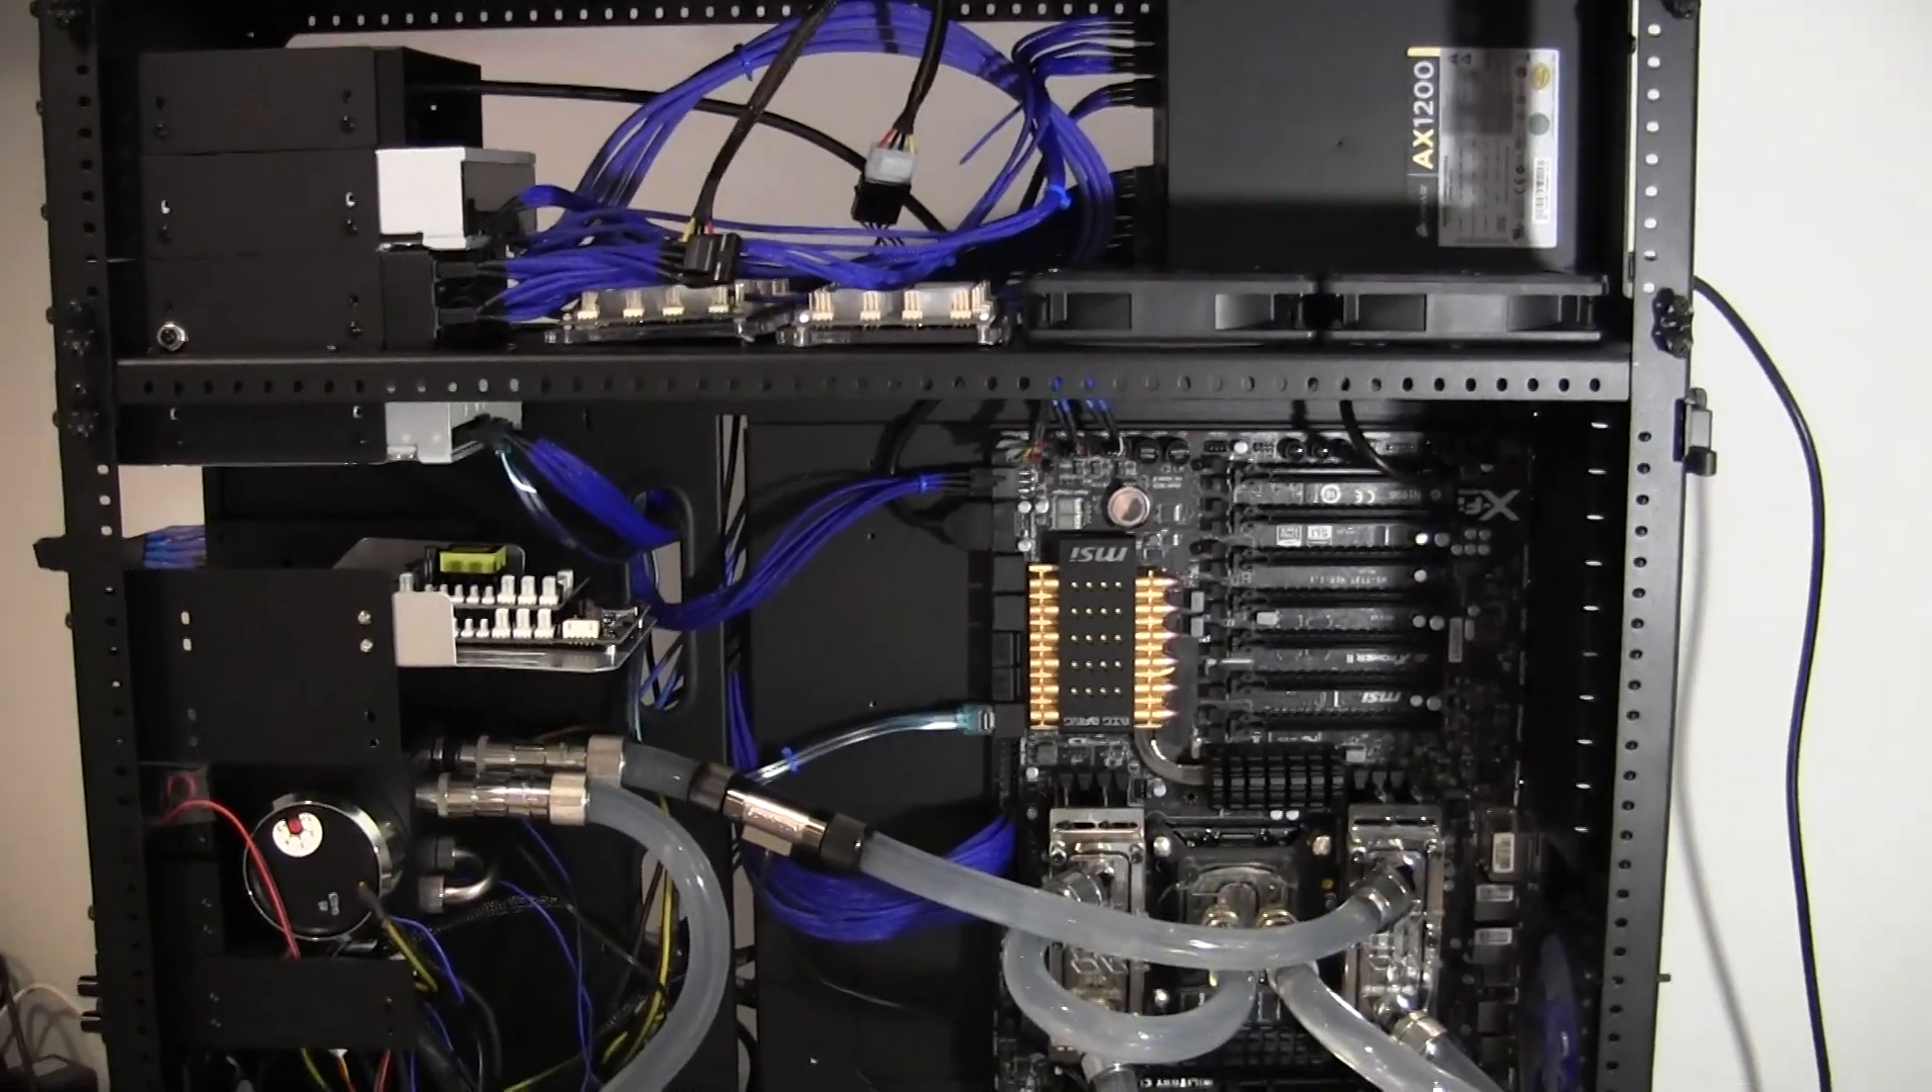We have the tubing in place and uh cabled up.